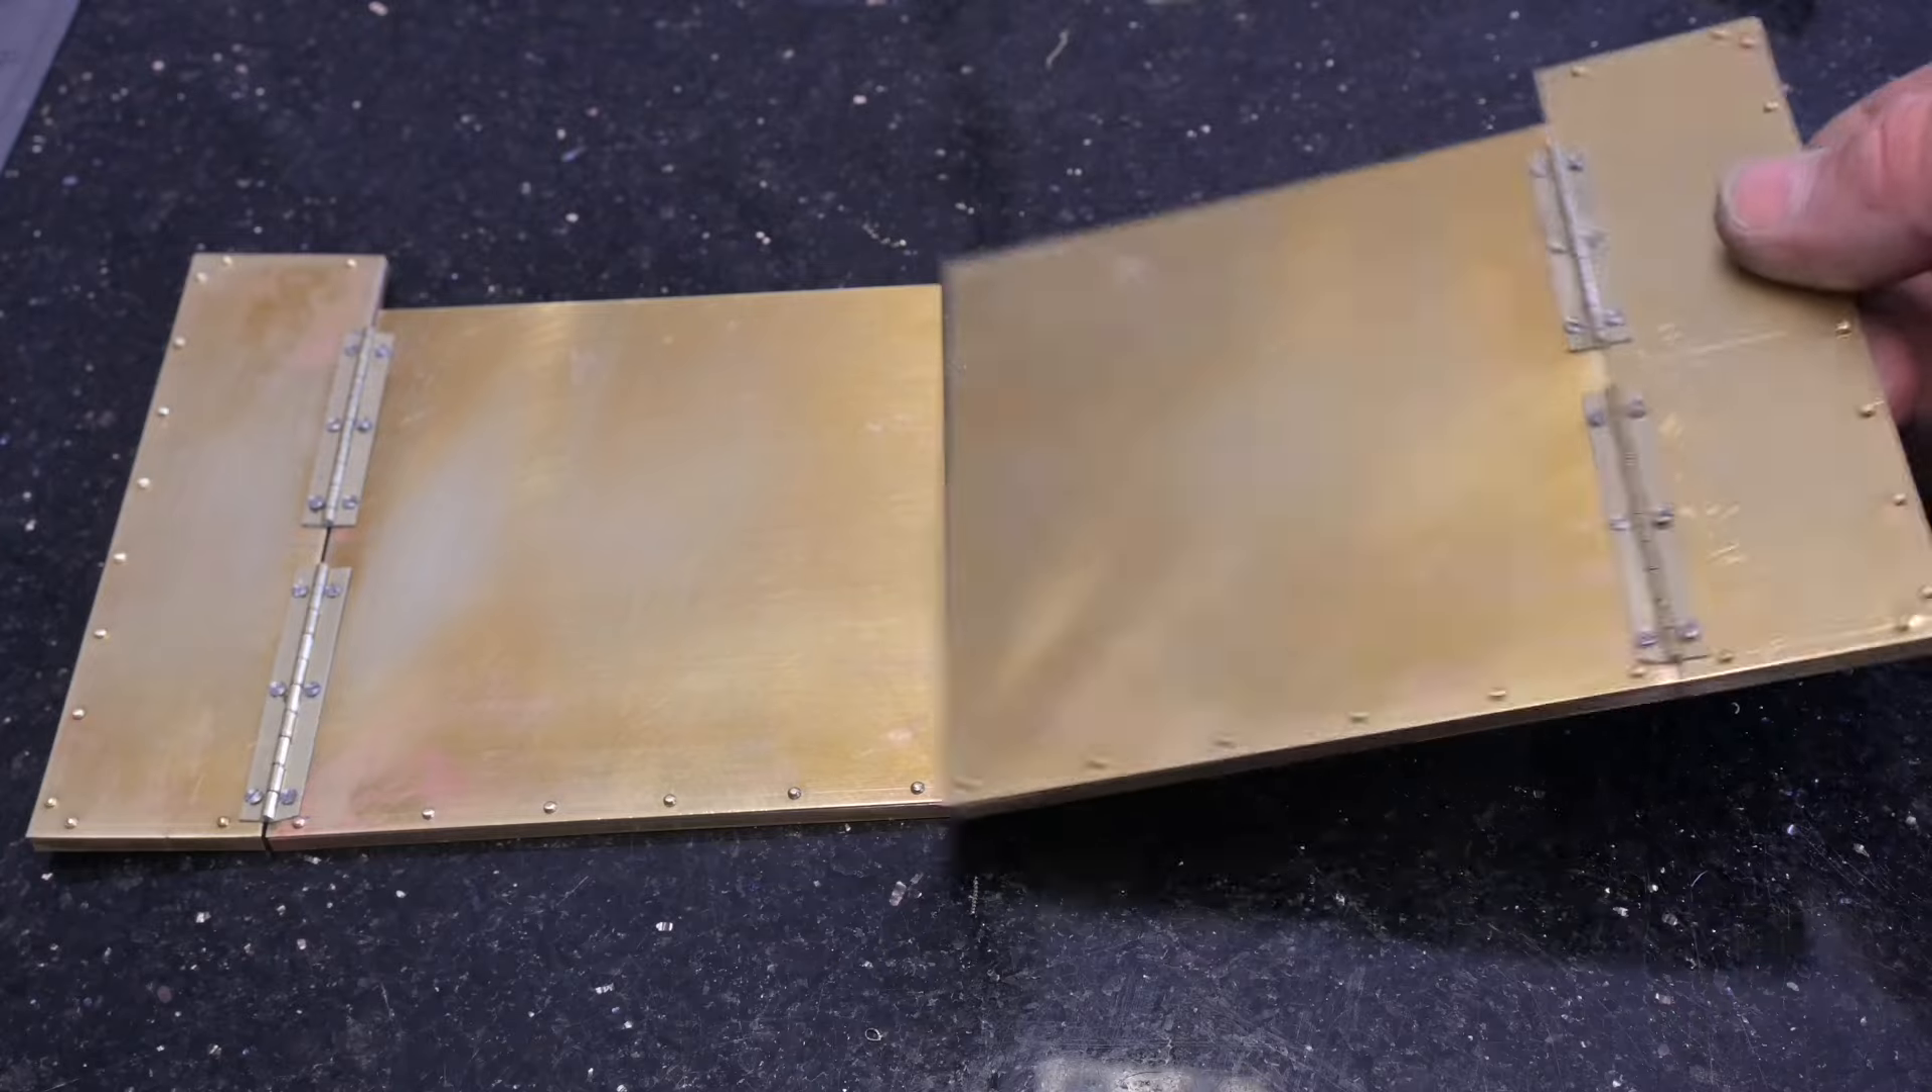I've marked out the position for the screws and fitted them. And they hinge nicely.